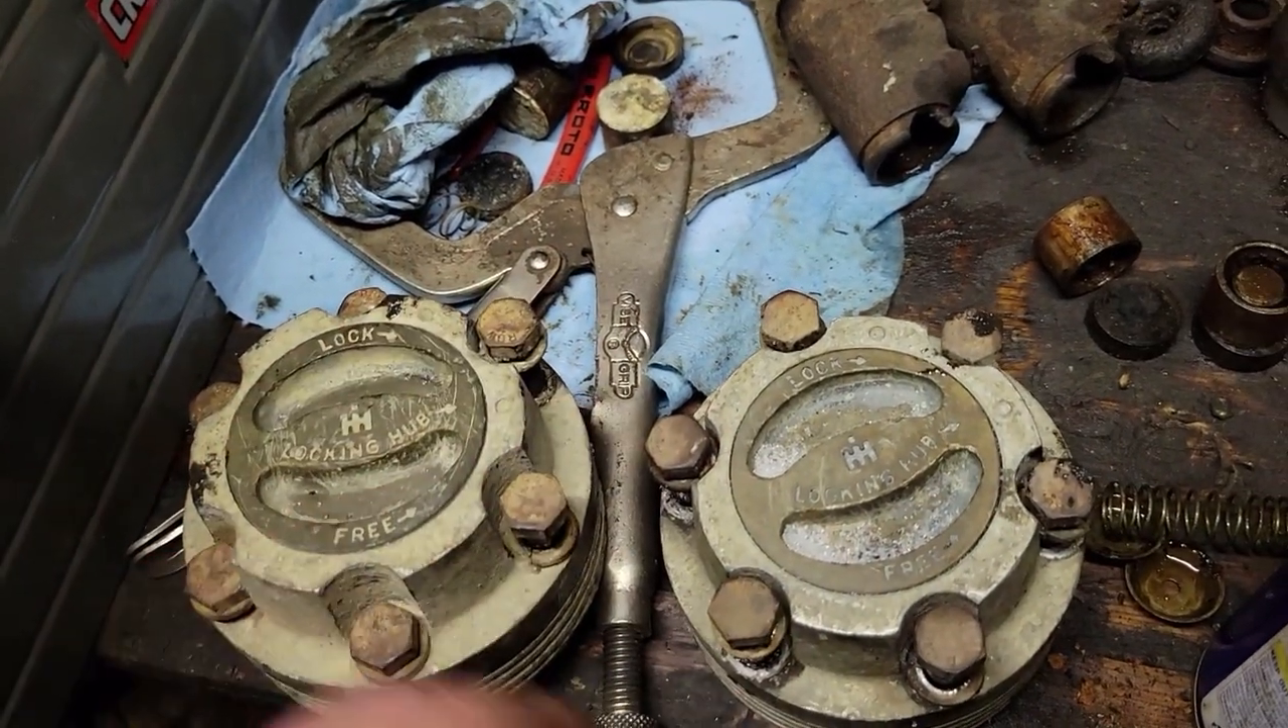I needed to pull the hubs off anyways, so here they are.